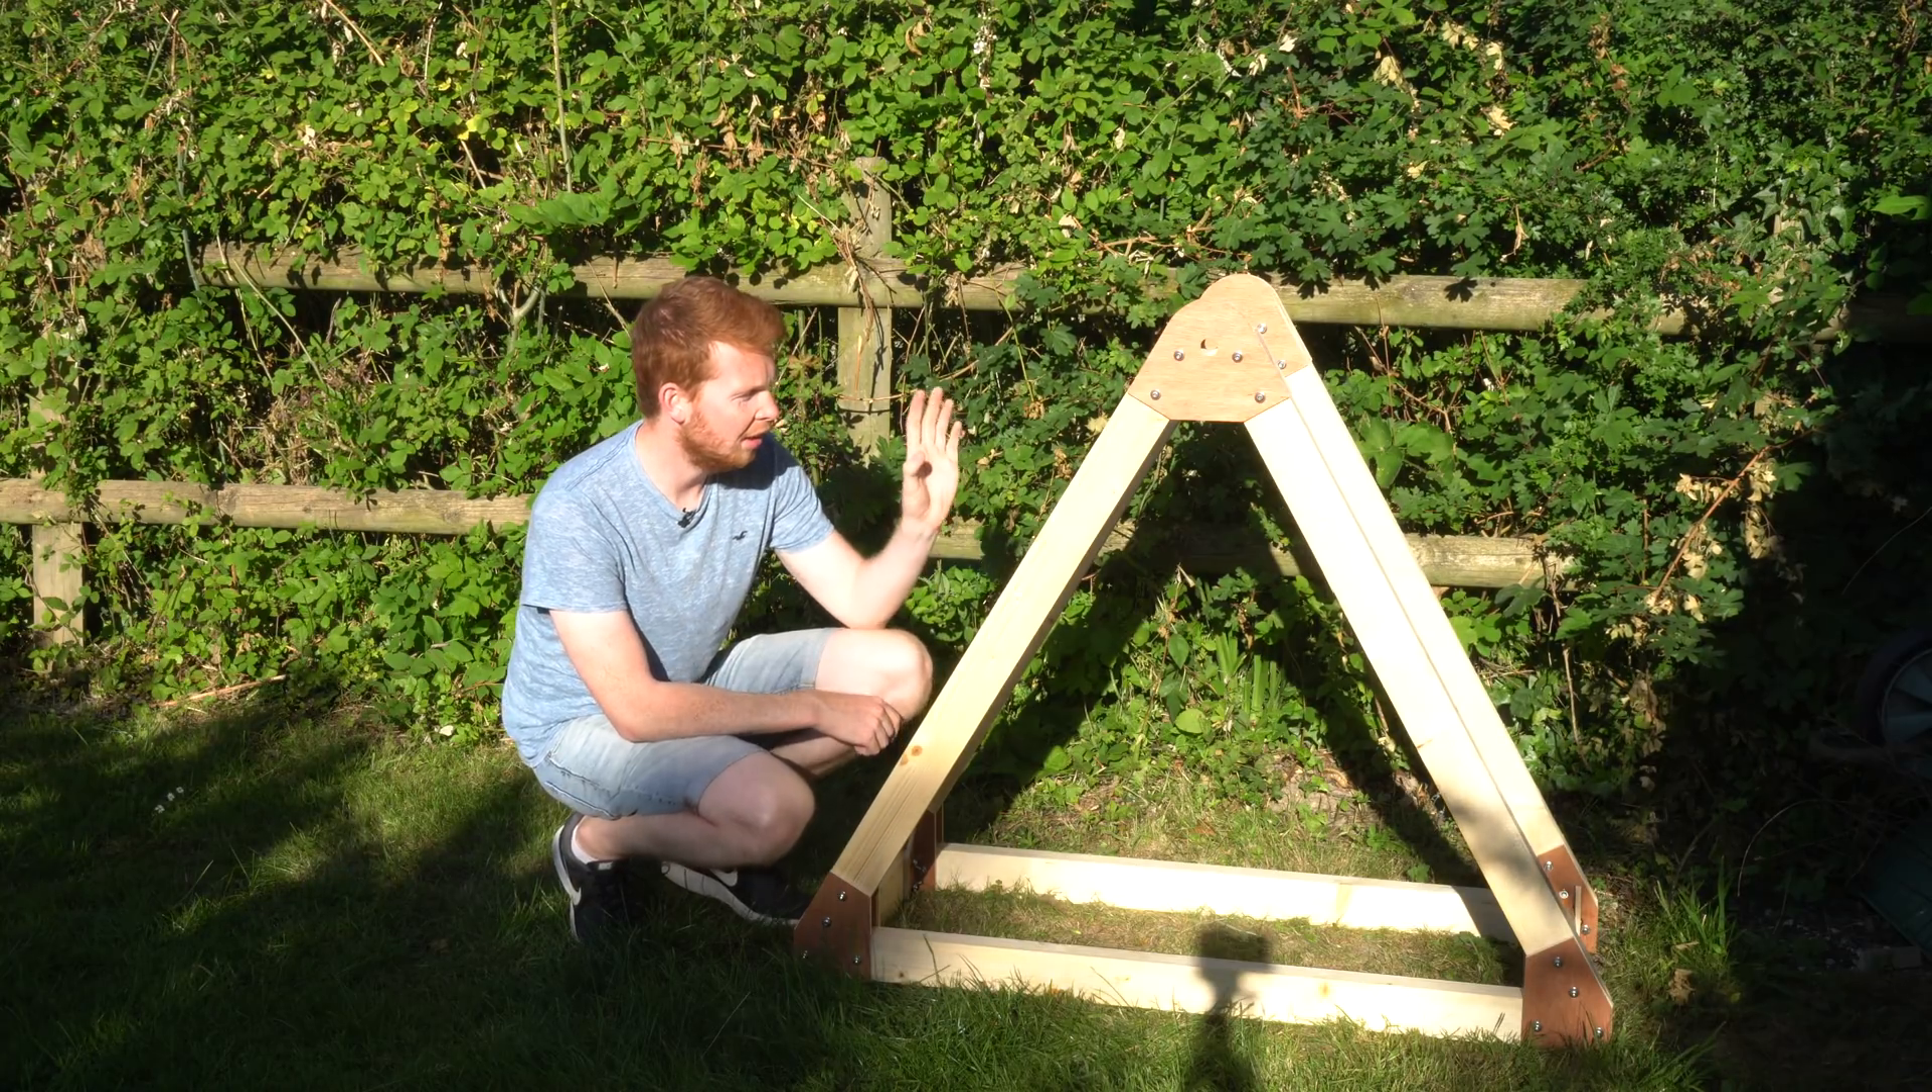I've managed to build the main structure of the trebuchet.